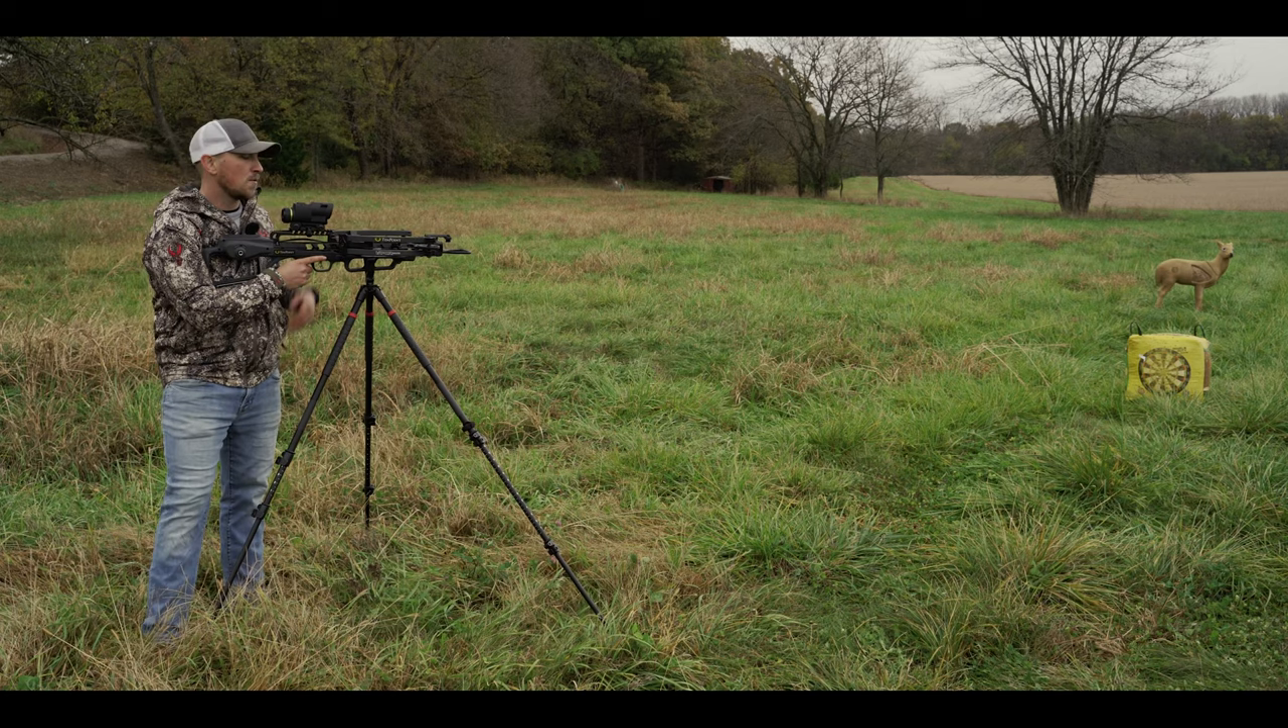Alright guys so we've got the scope mounted to the crossbow and we're ready to start the setup process.